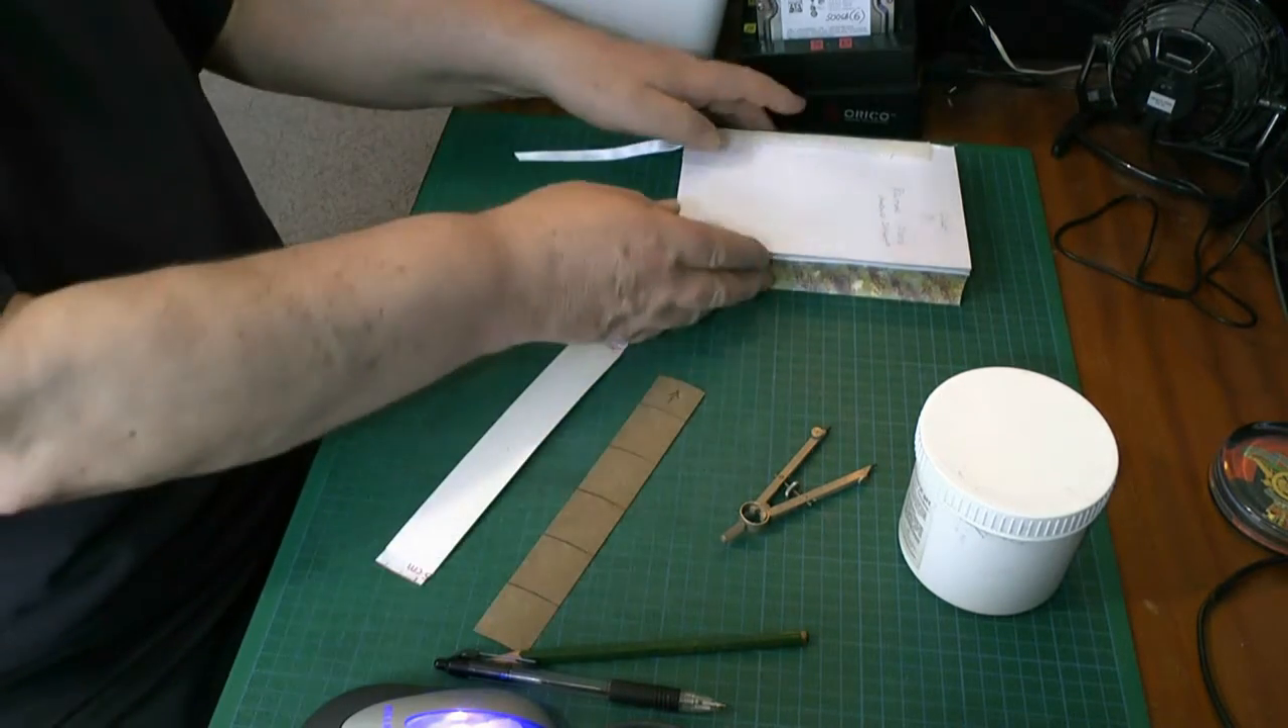I've got my book block made I haven't got the boards on or anything.